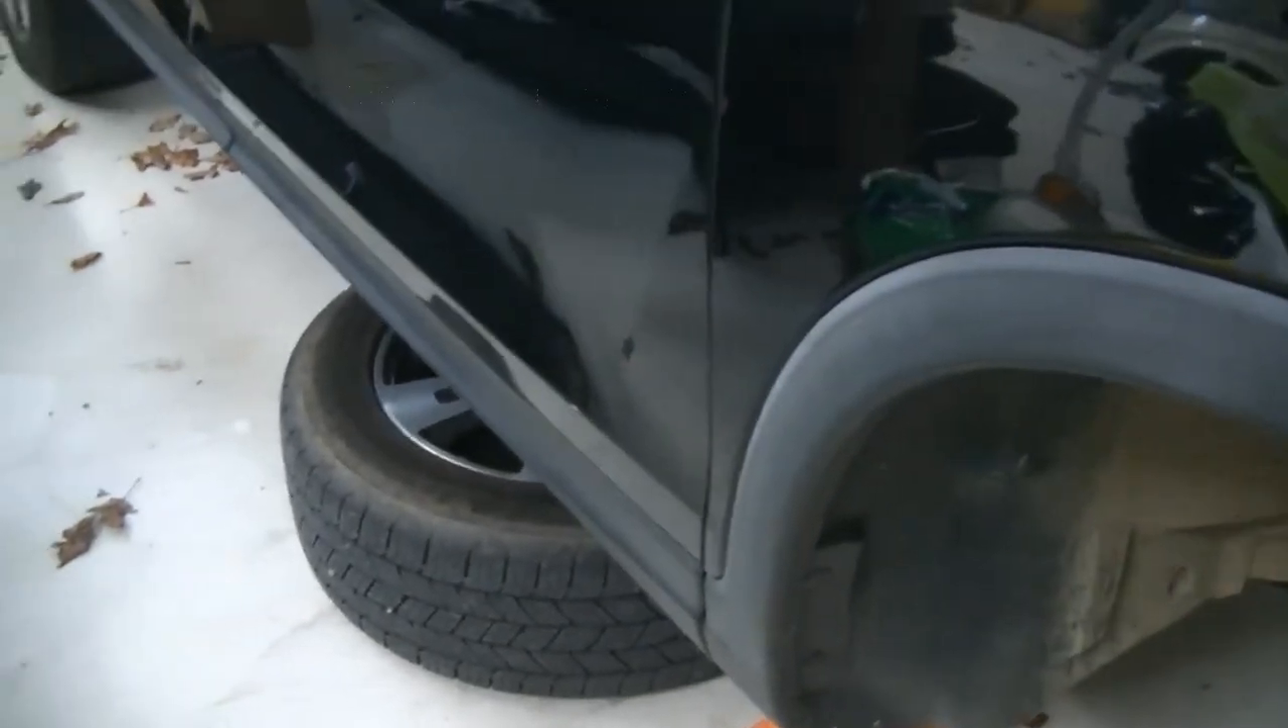So we got the front wheels off.